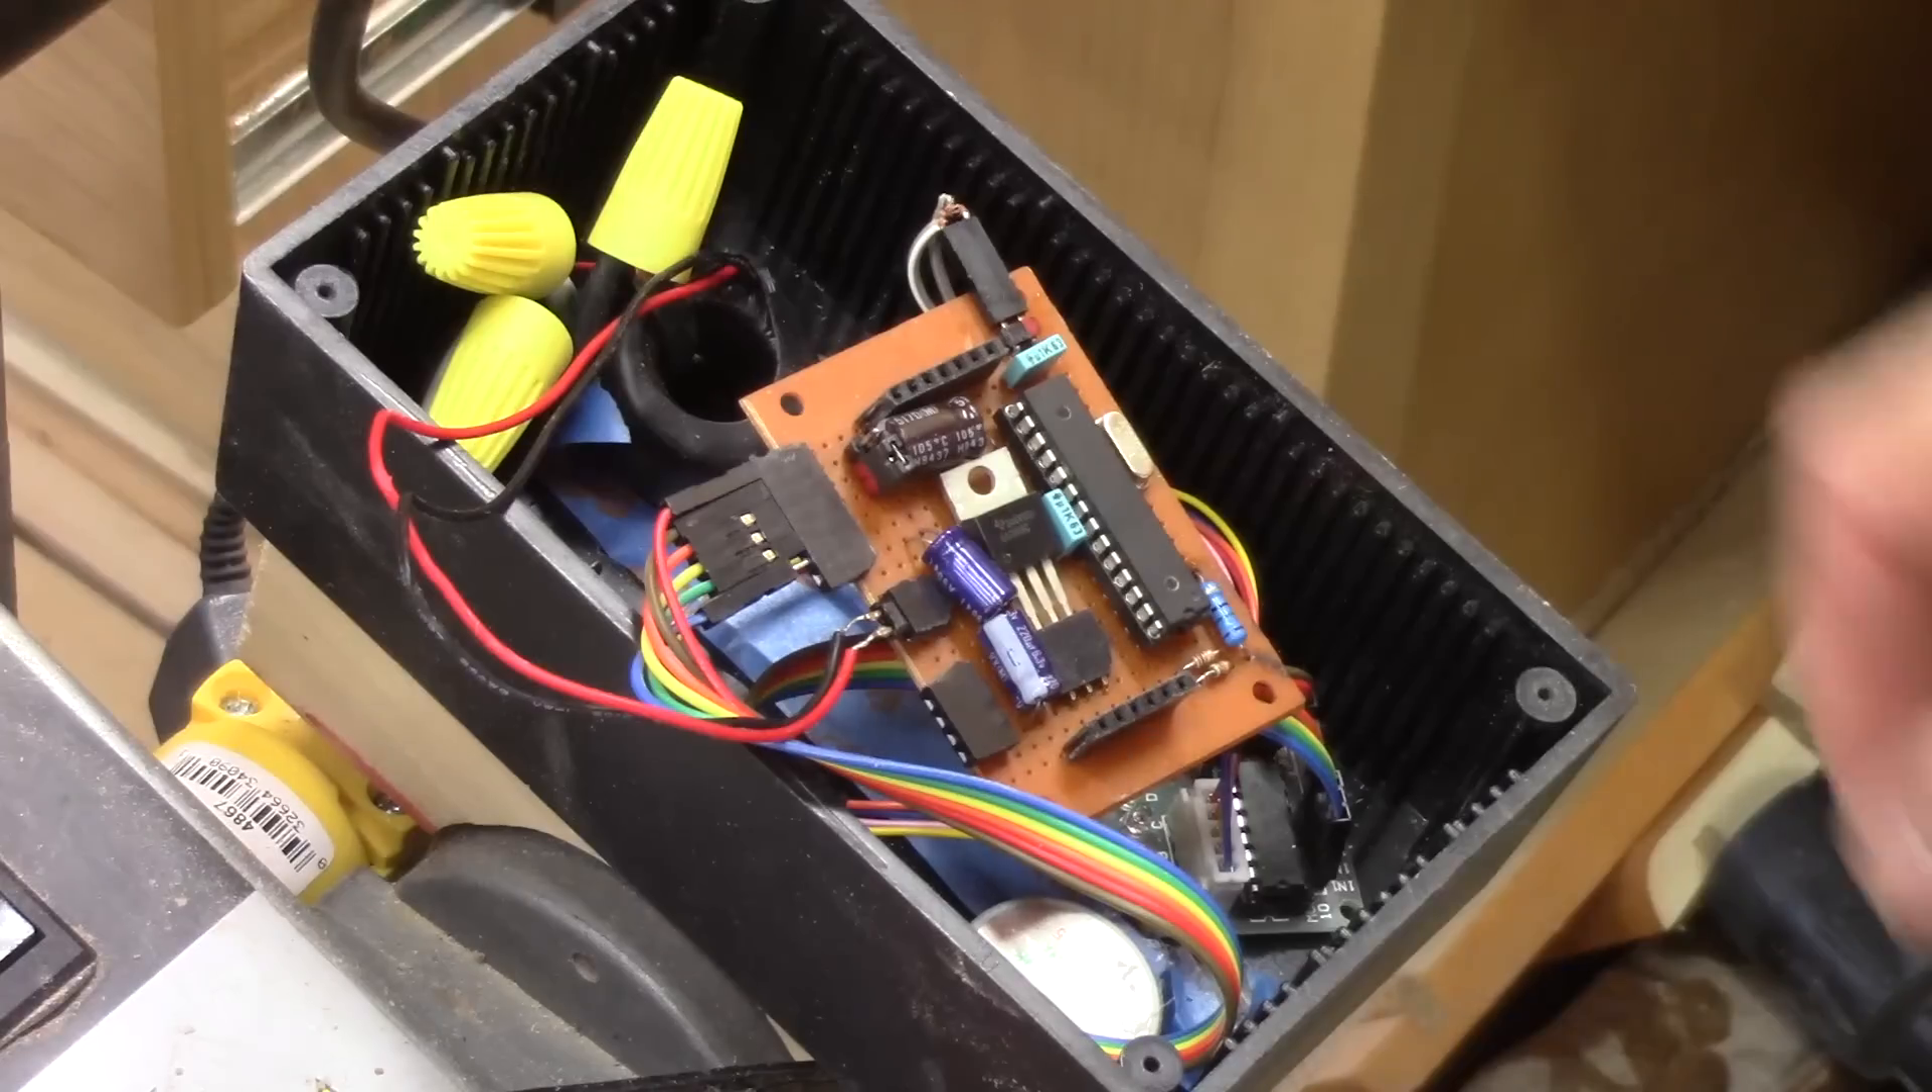I know, there's nothing interesting in assembling a circuit board. But here it is anyway, completely assembled.